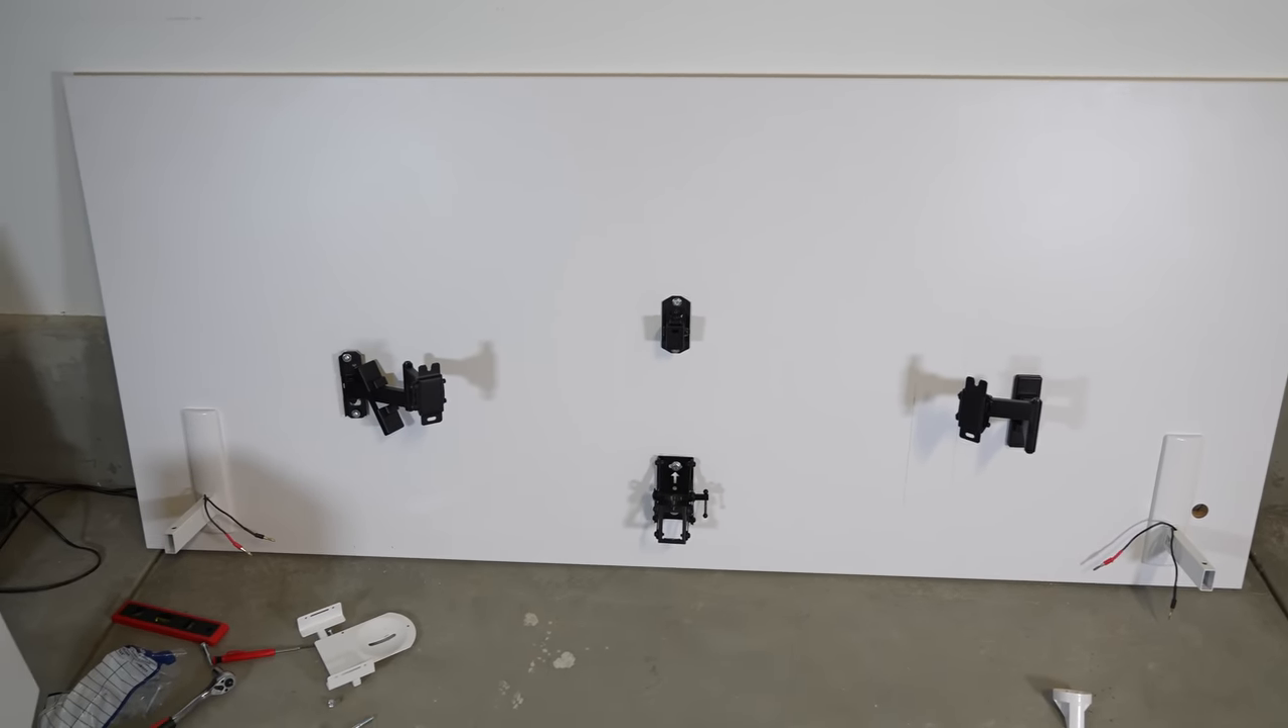But we got all four of the monitor mounts also hooked up, ready to go.